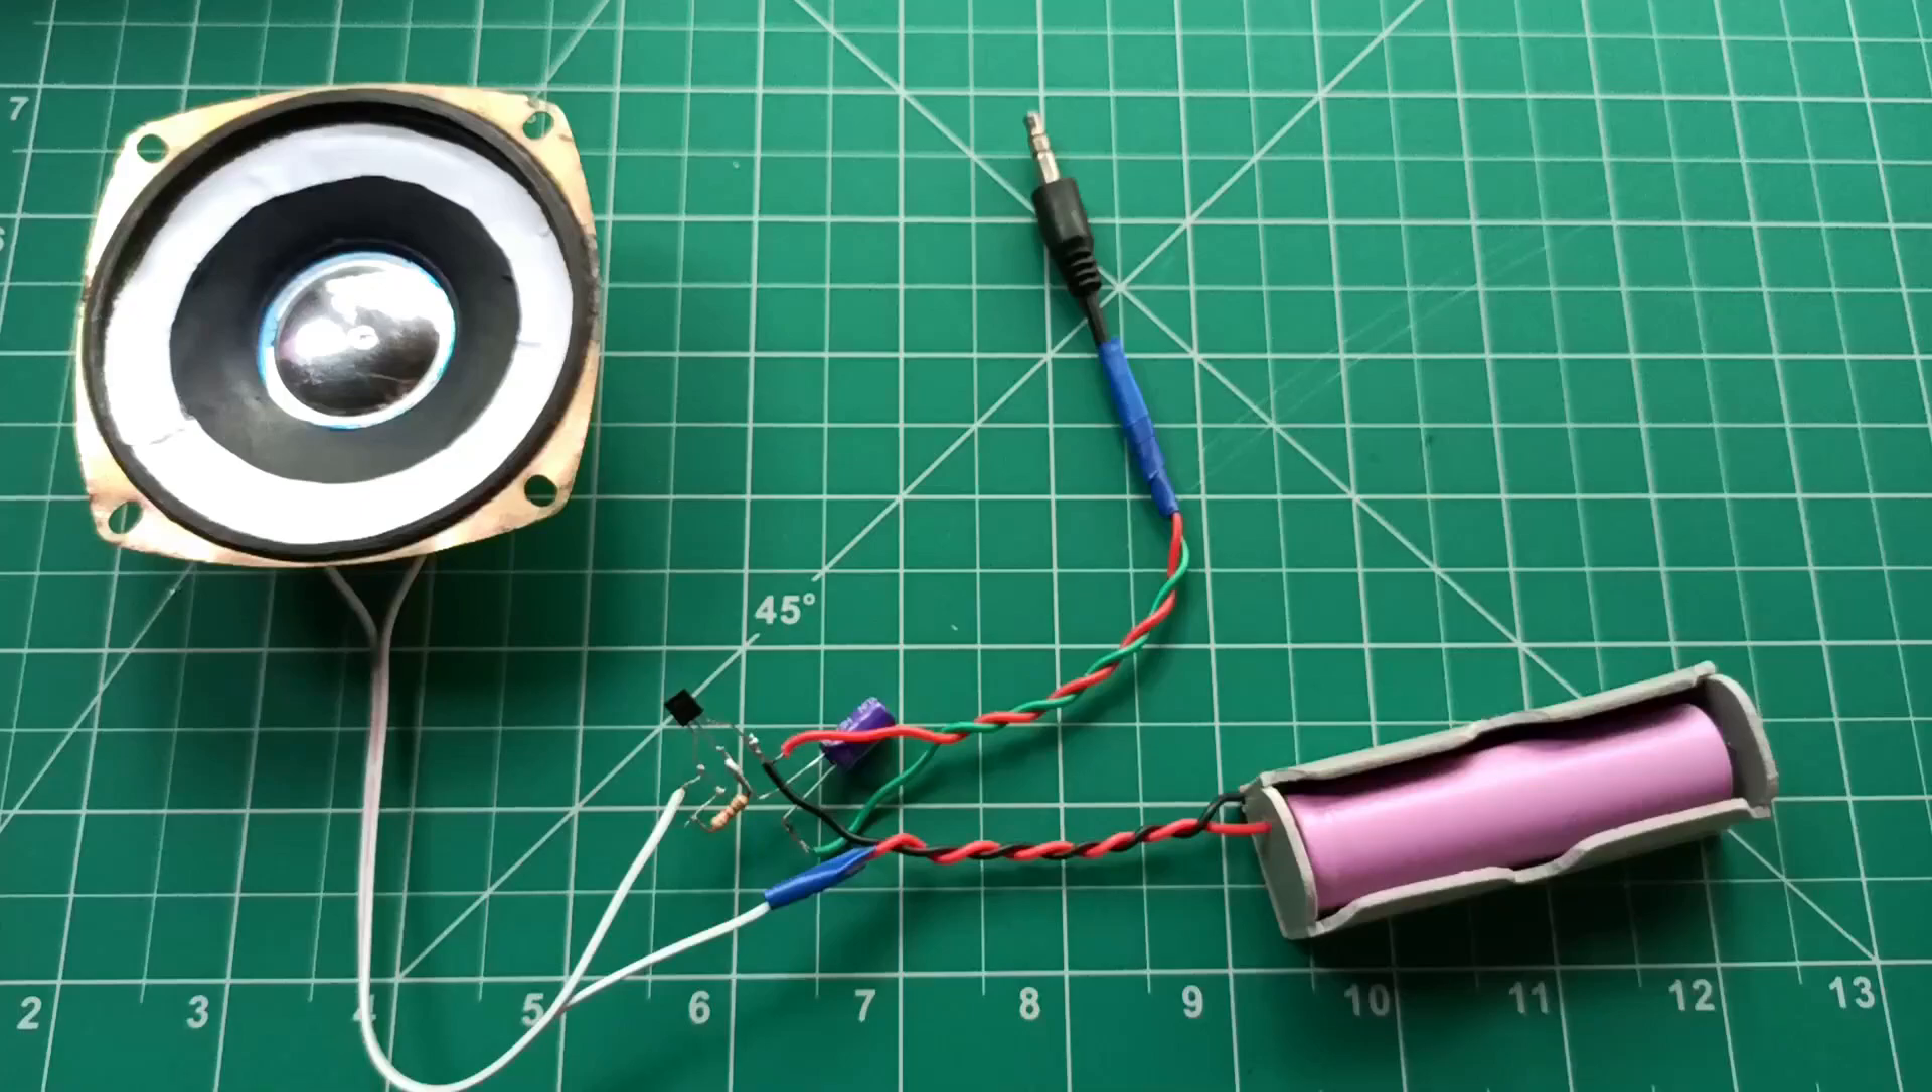तो हमने battery को connect कर दिया है तो अब हमारा पूरा circuit तैयार हो गया है।